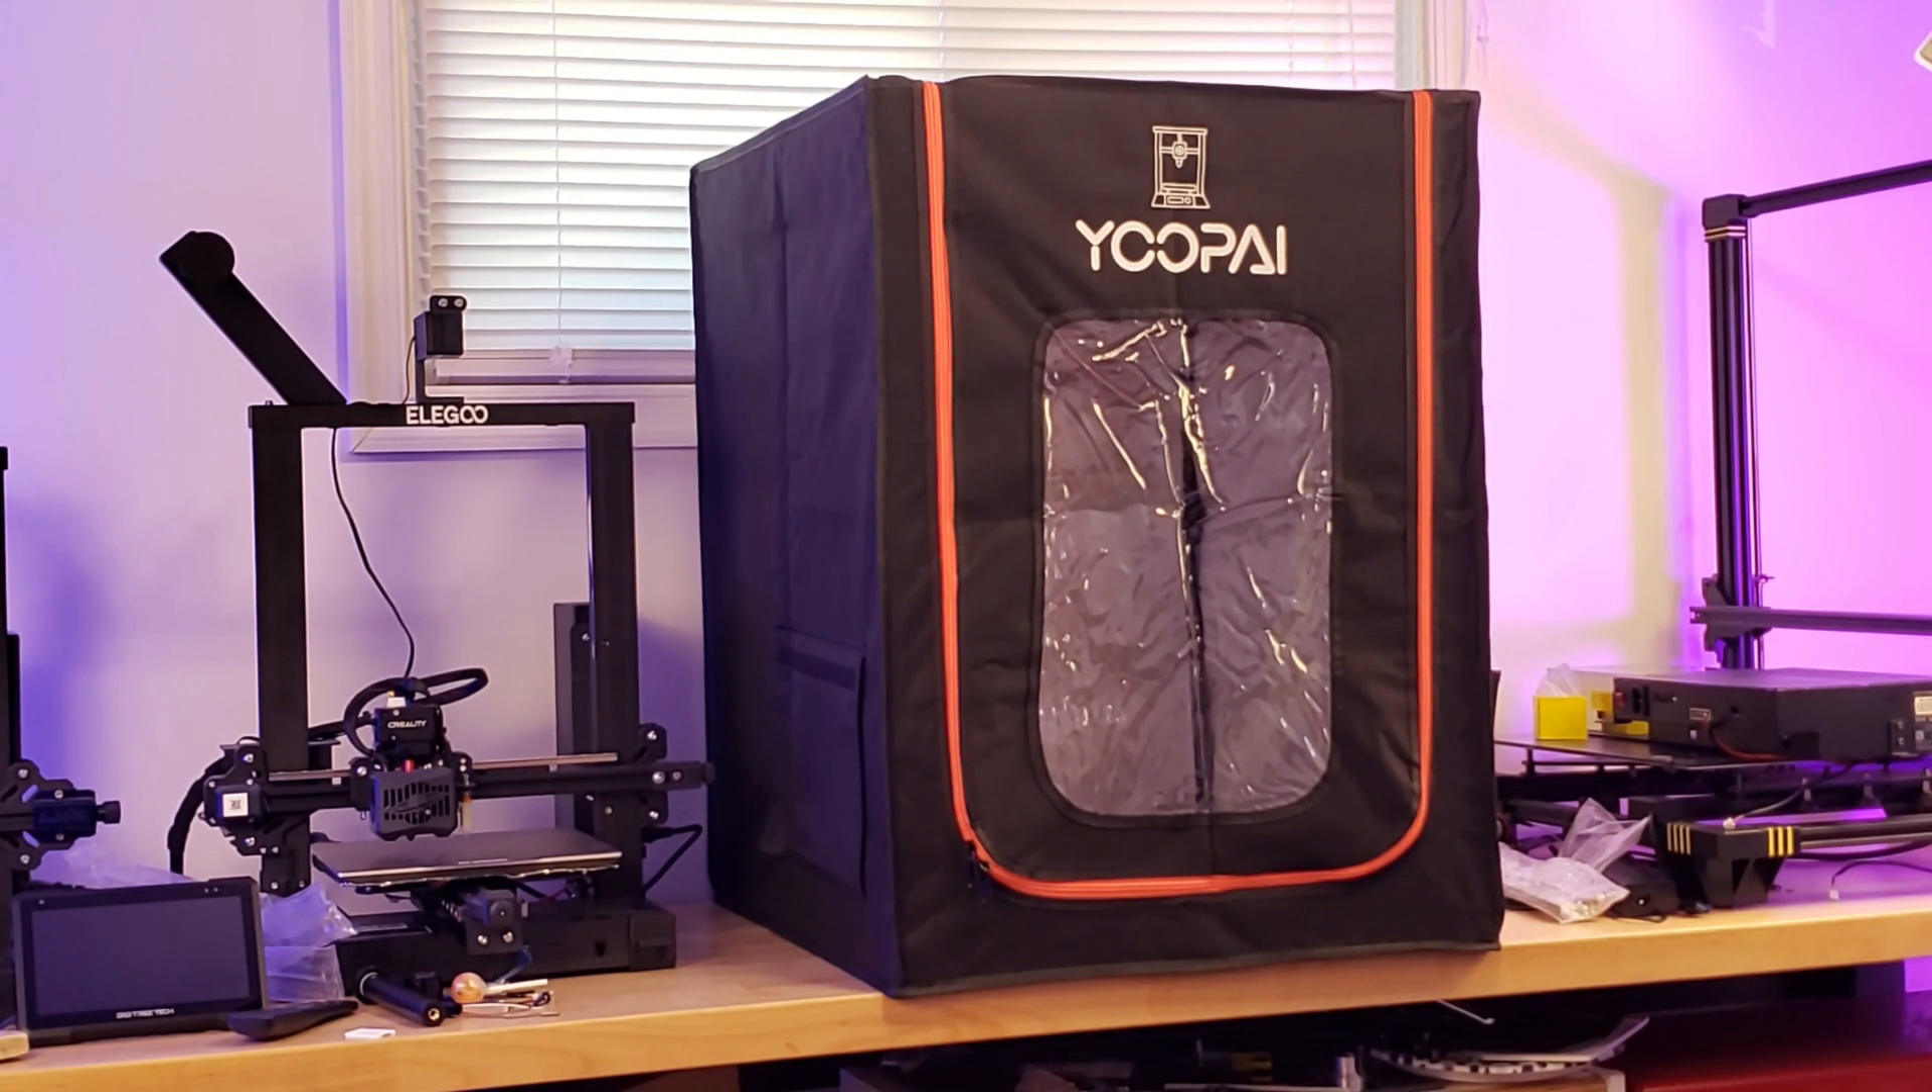And here we see the final product with the outer shell on top of the frame.